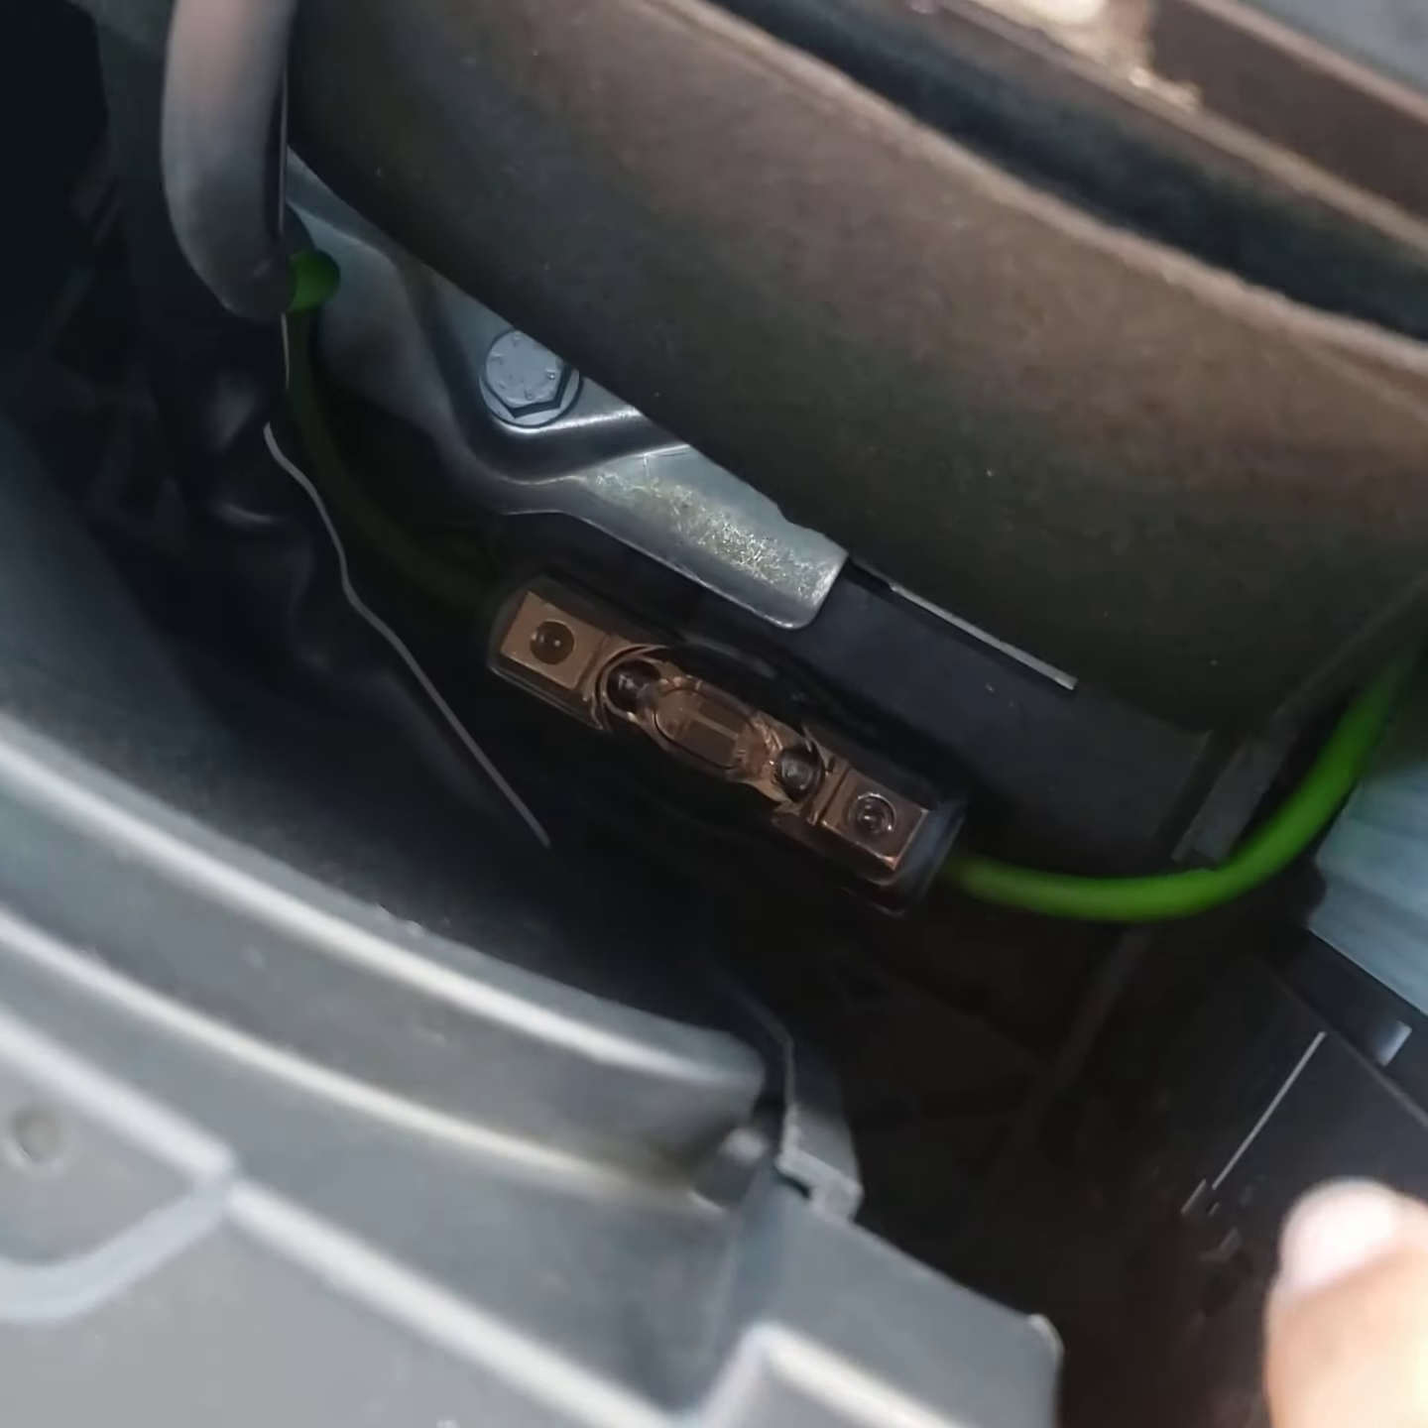There's my fuse. And I screwed it down onto the plastic of the base of the battery station.